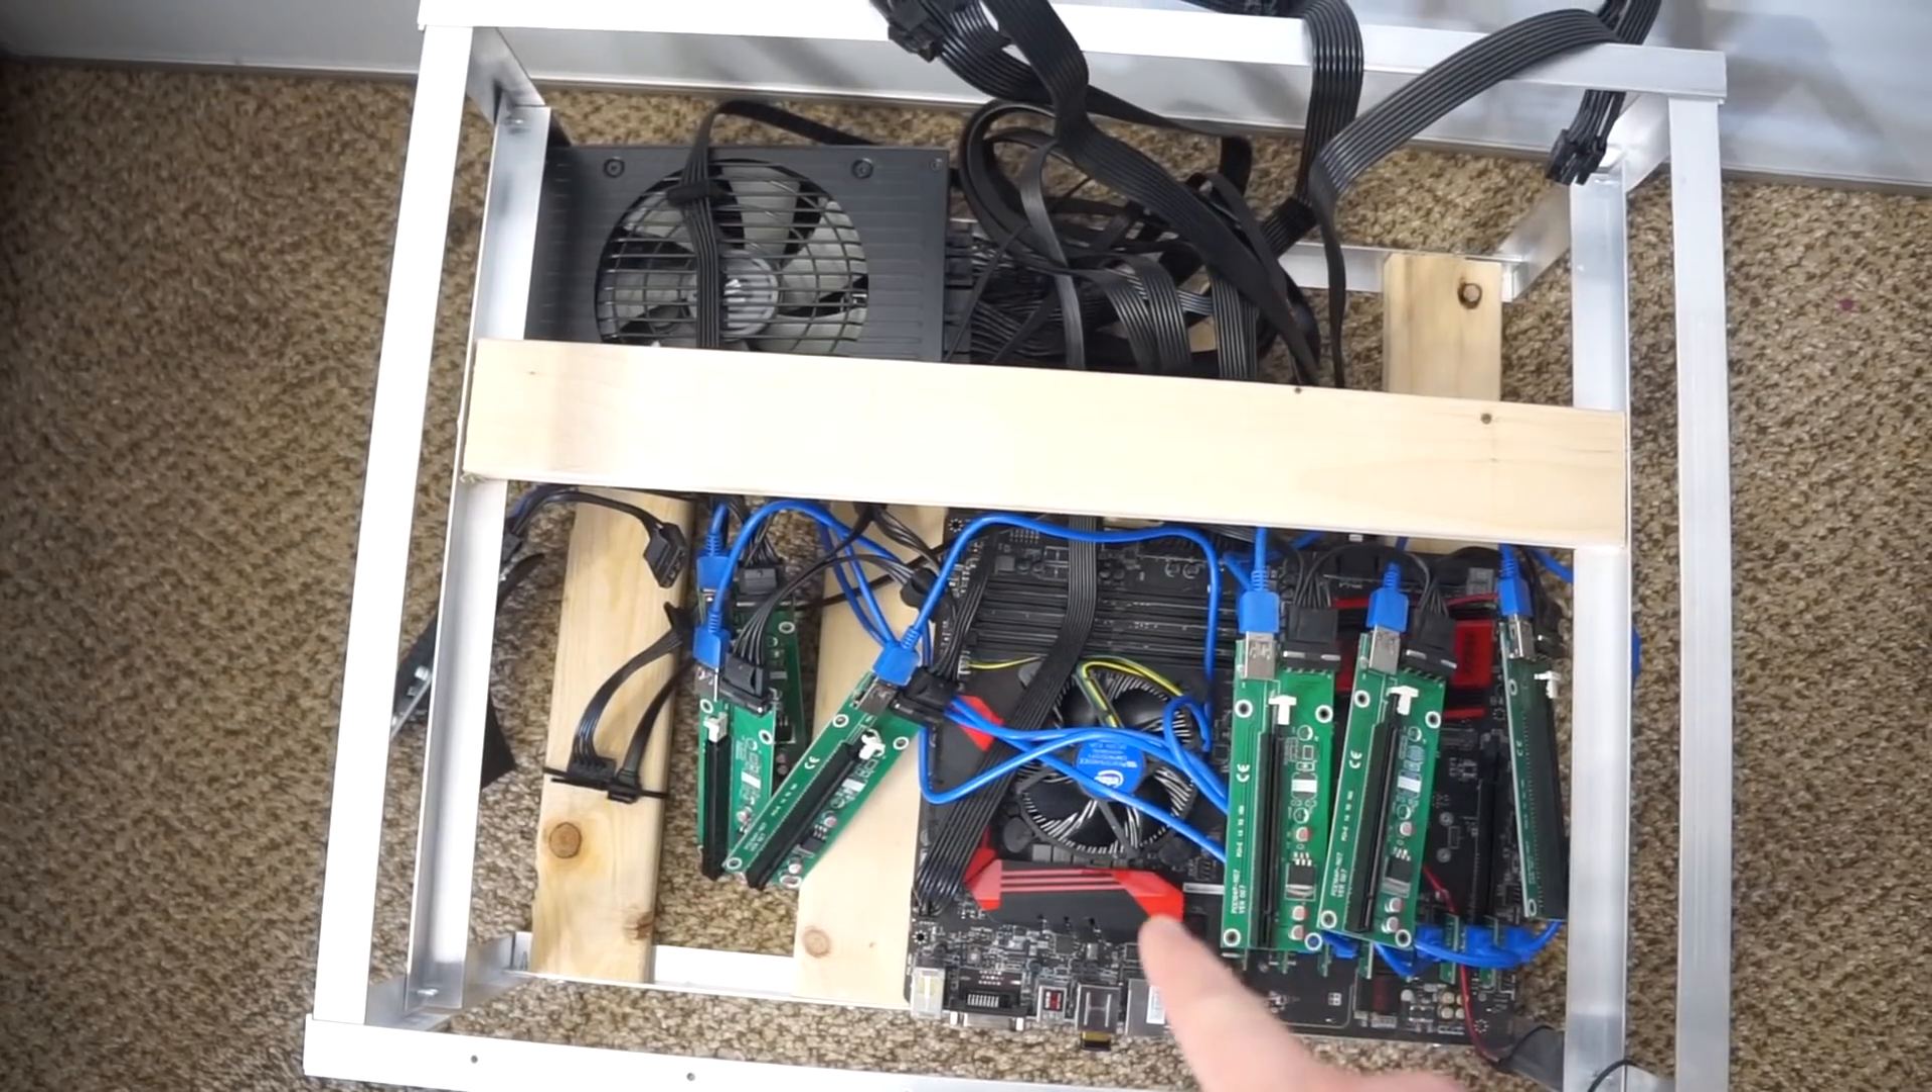Here we have the unit partially assembled. We have the power supply unit in the back. We have the motherboard here.